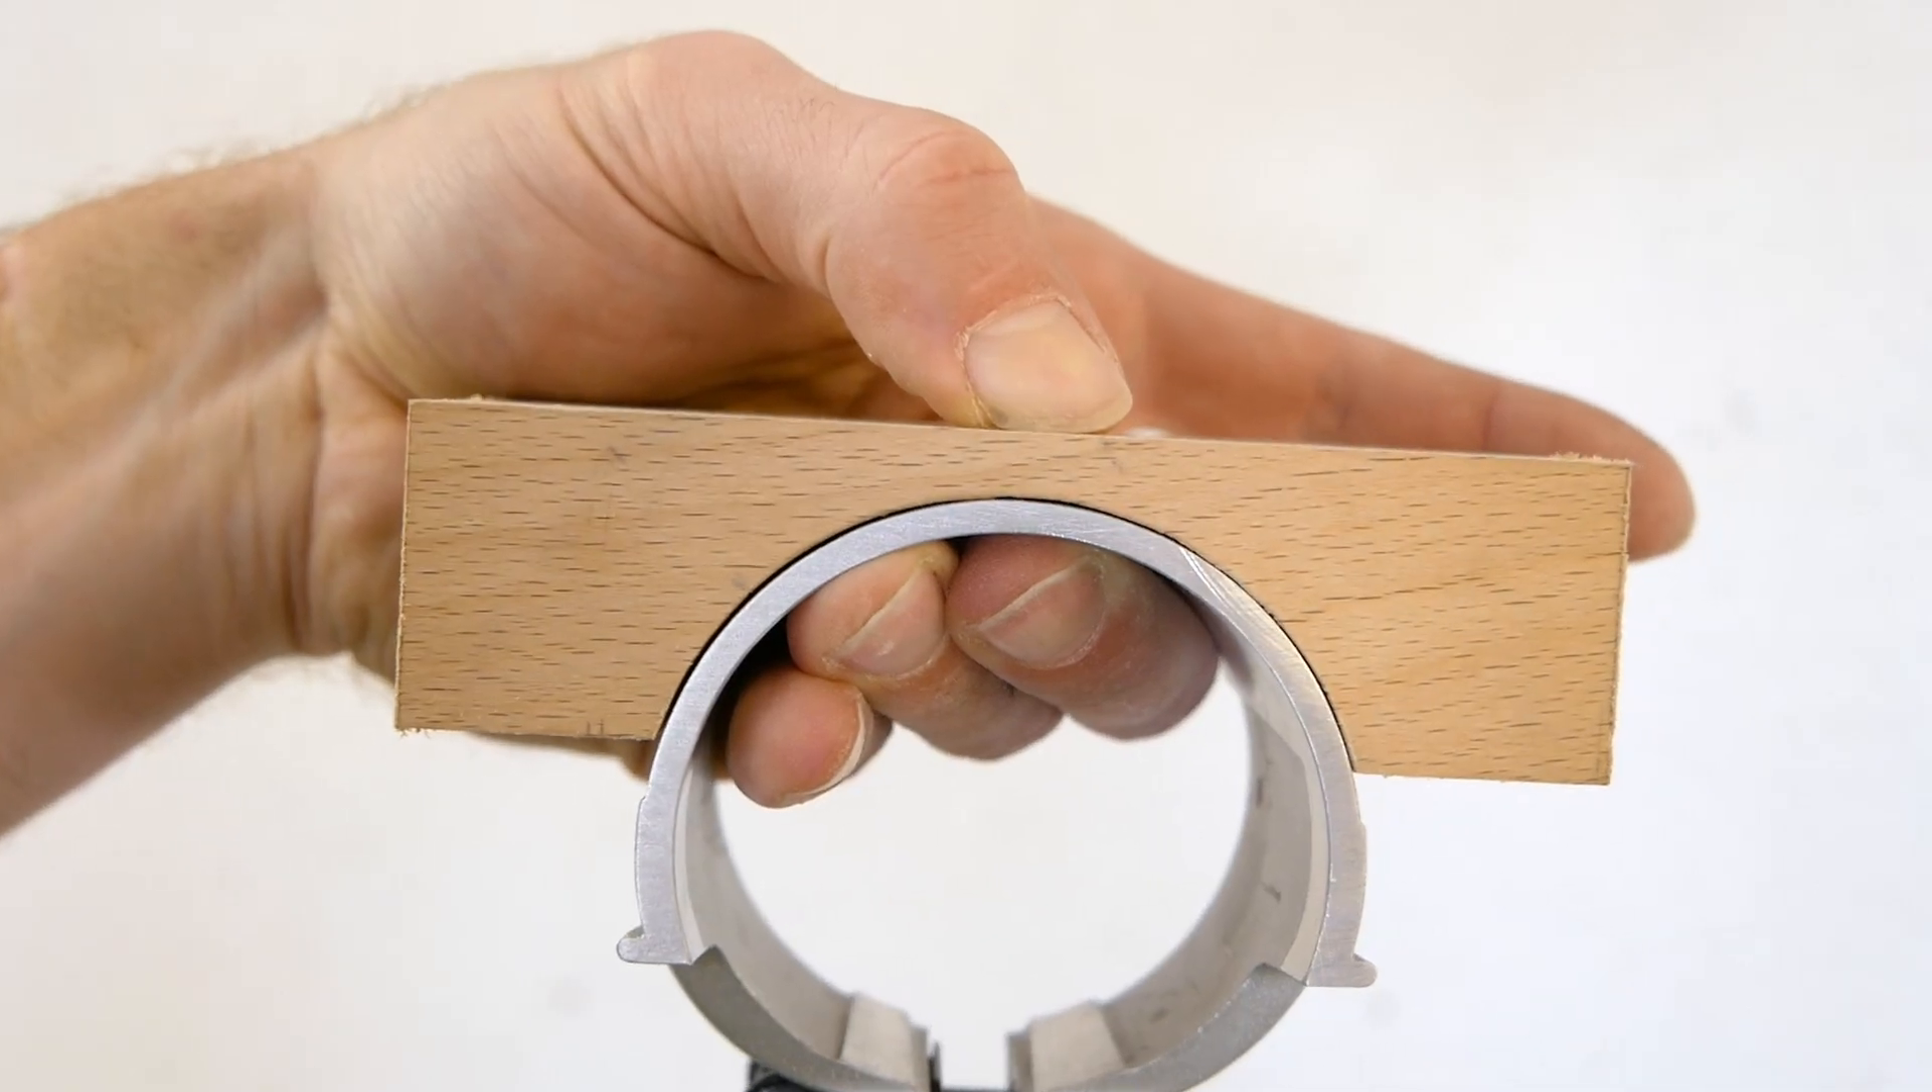I simply had to cut out the same radius as the aluminum bracket until I had a nice fit.